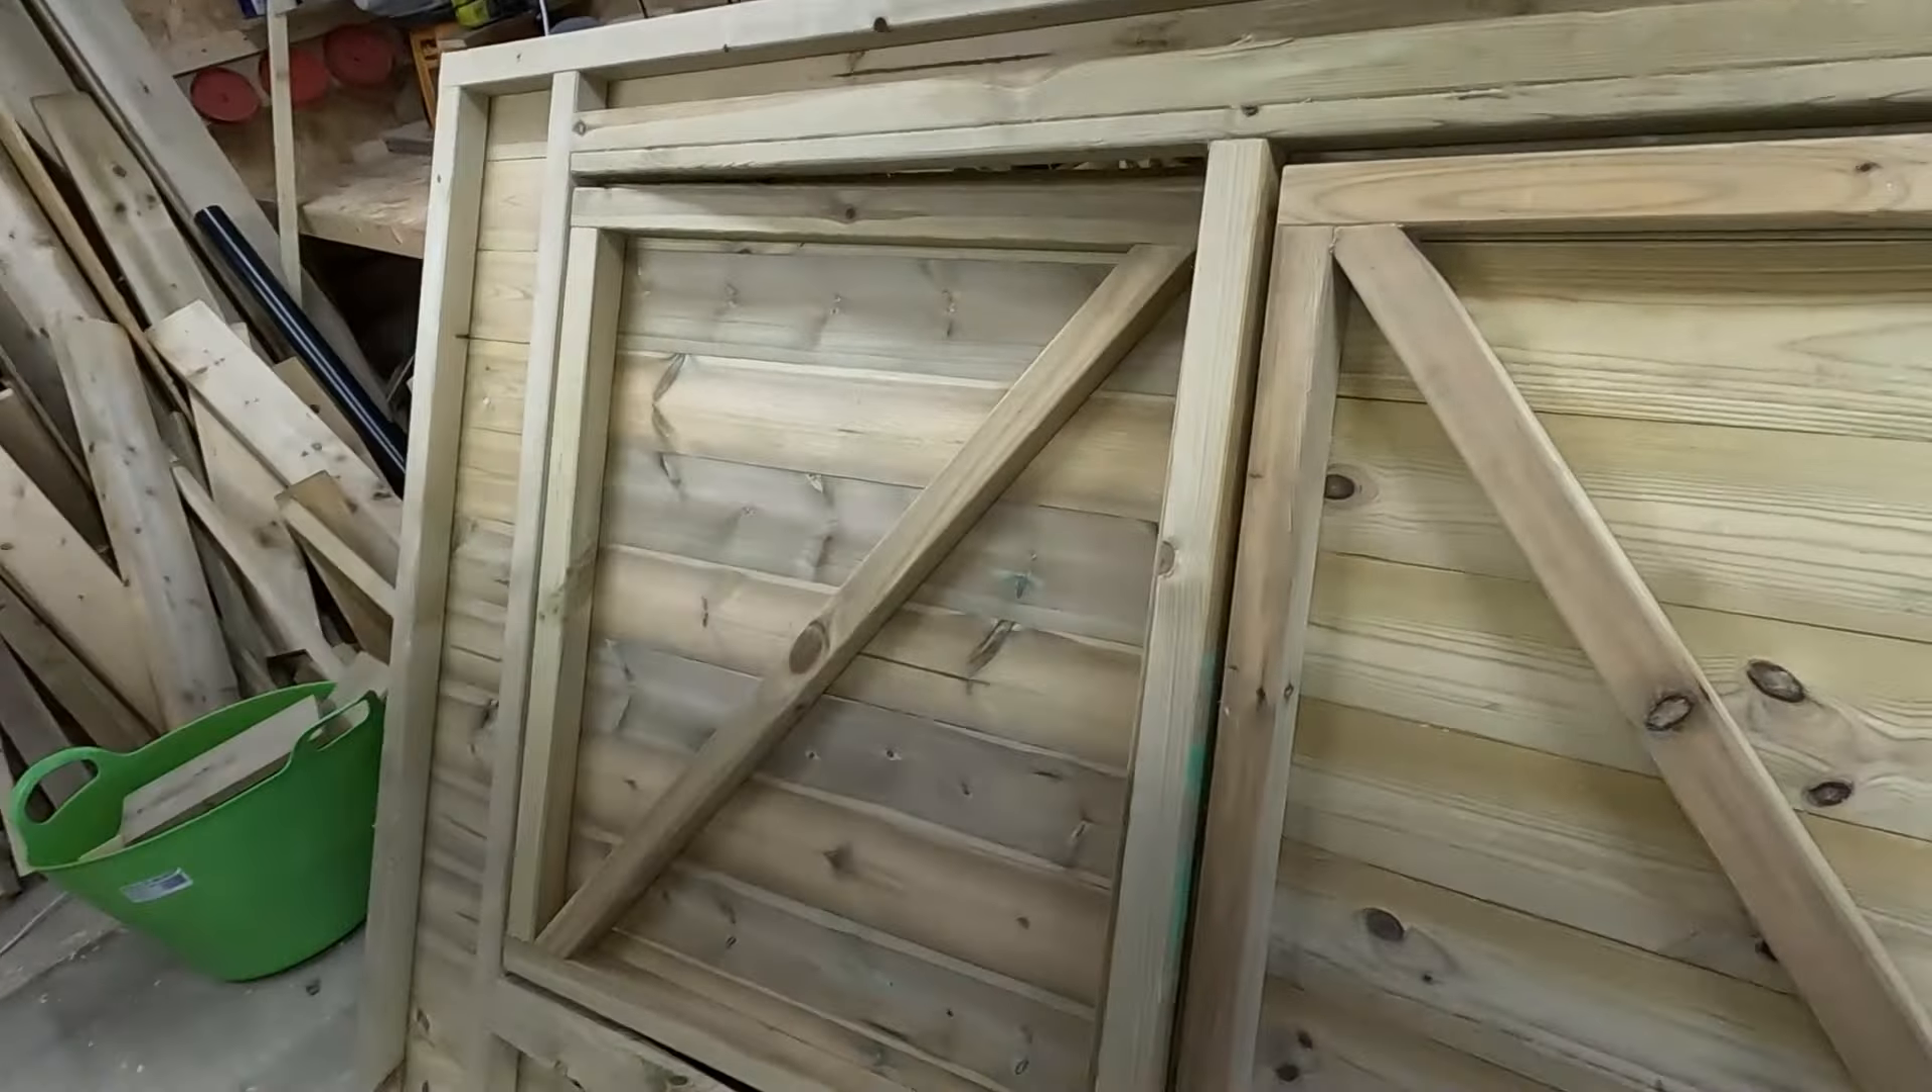I've gone back and retrofitted two diagonals now as you can see.